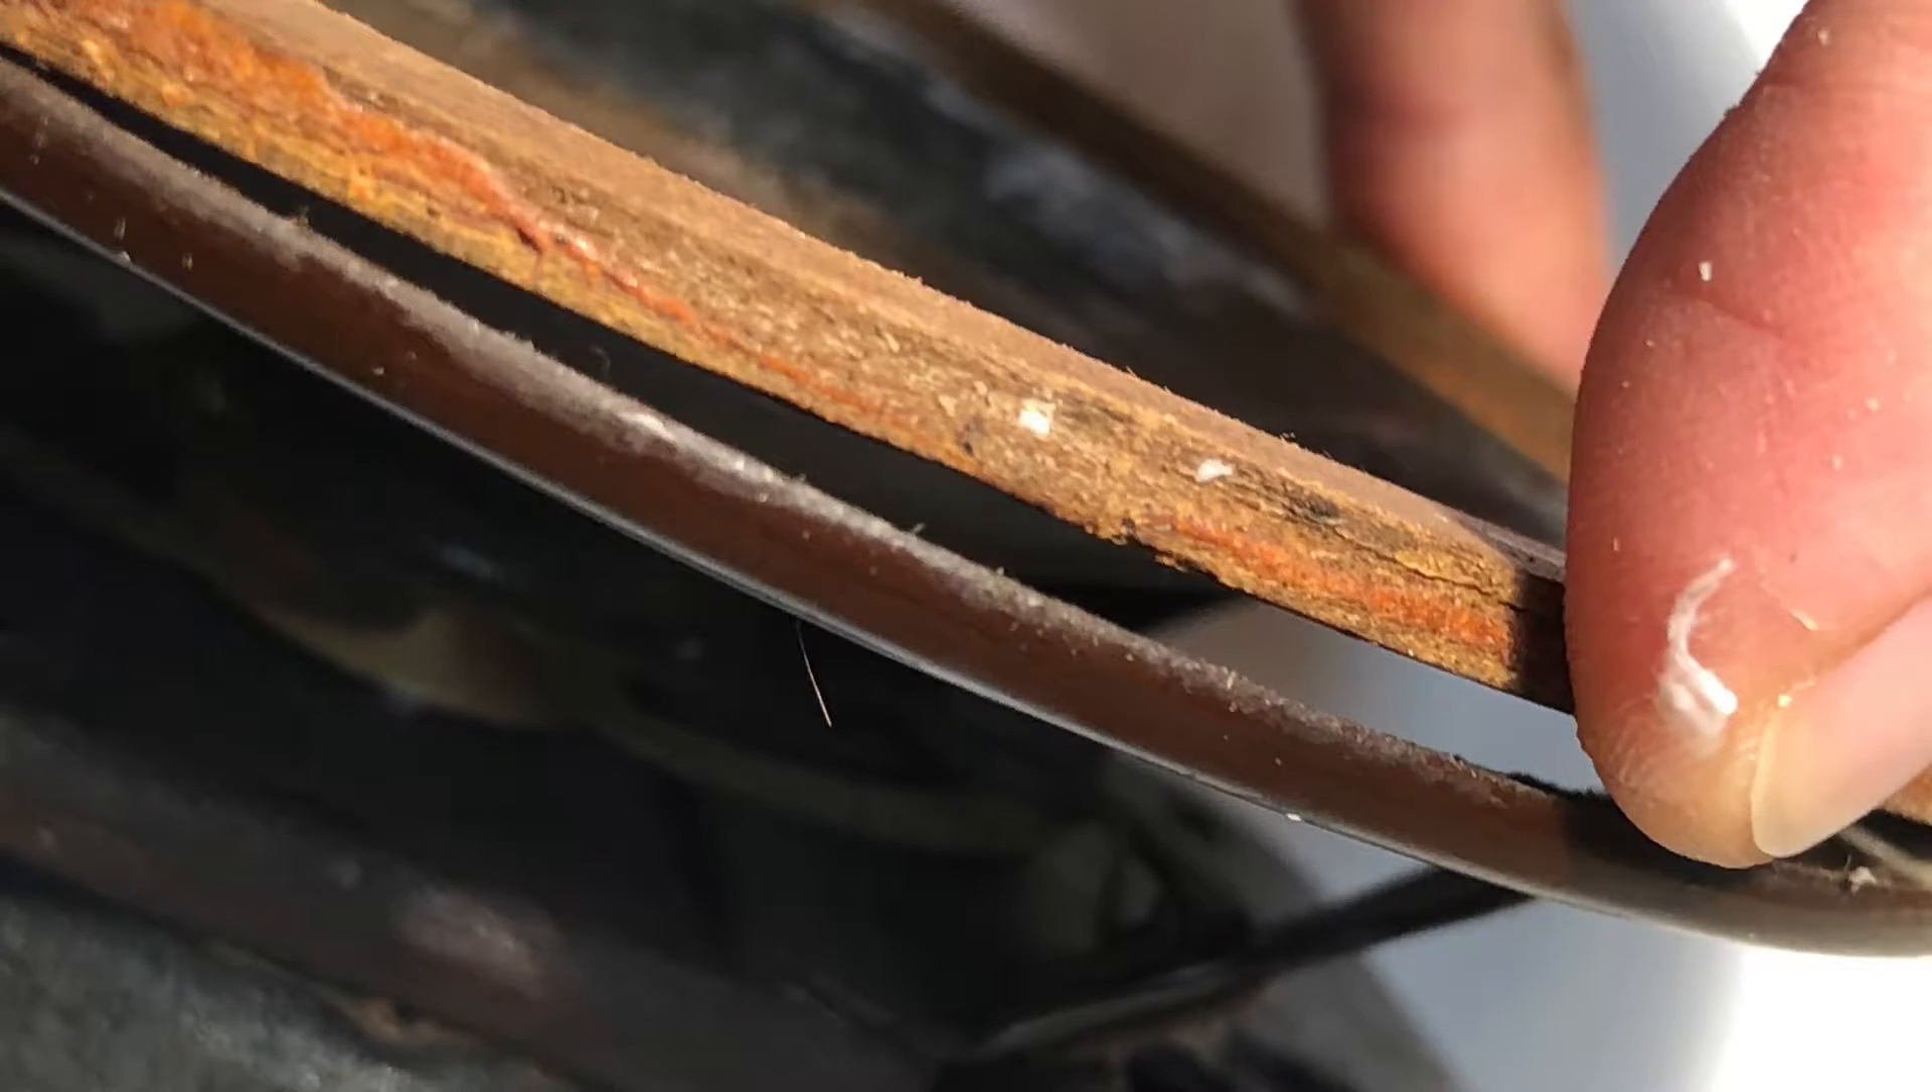At this point, I noticed that the cone gasket was separating from the speaker's metal frame.